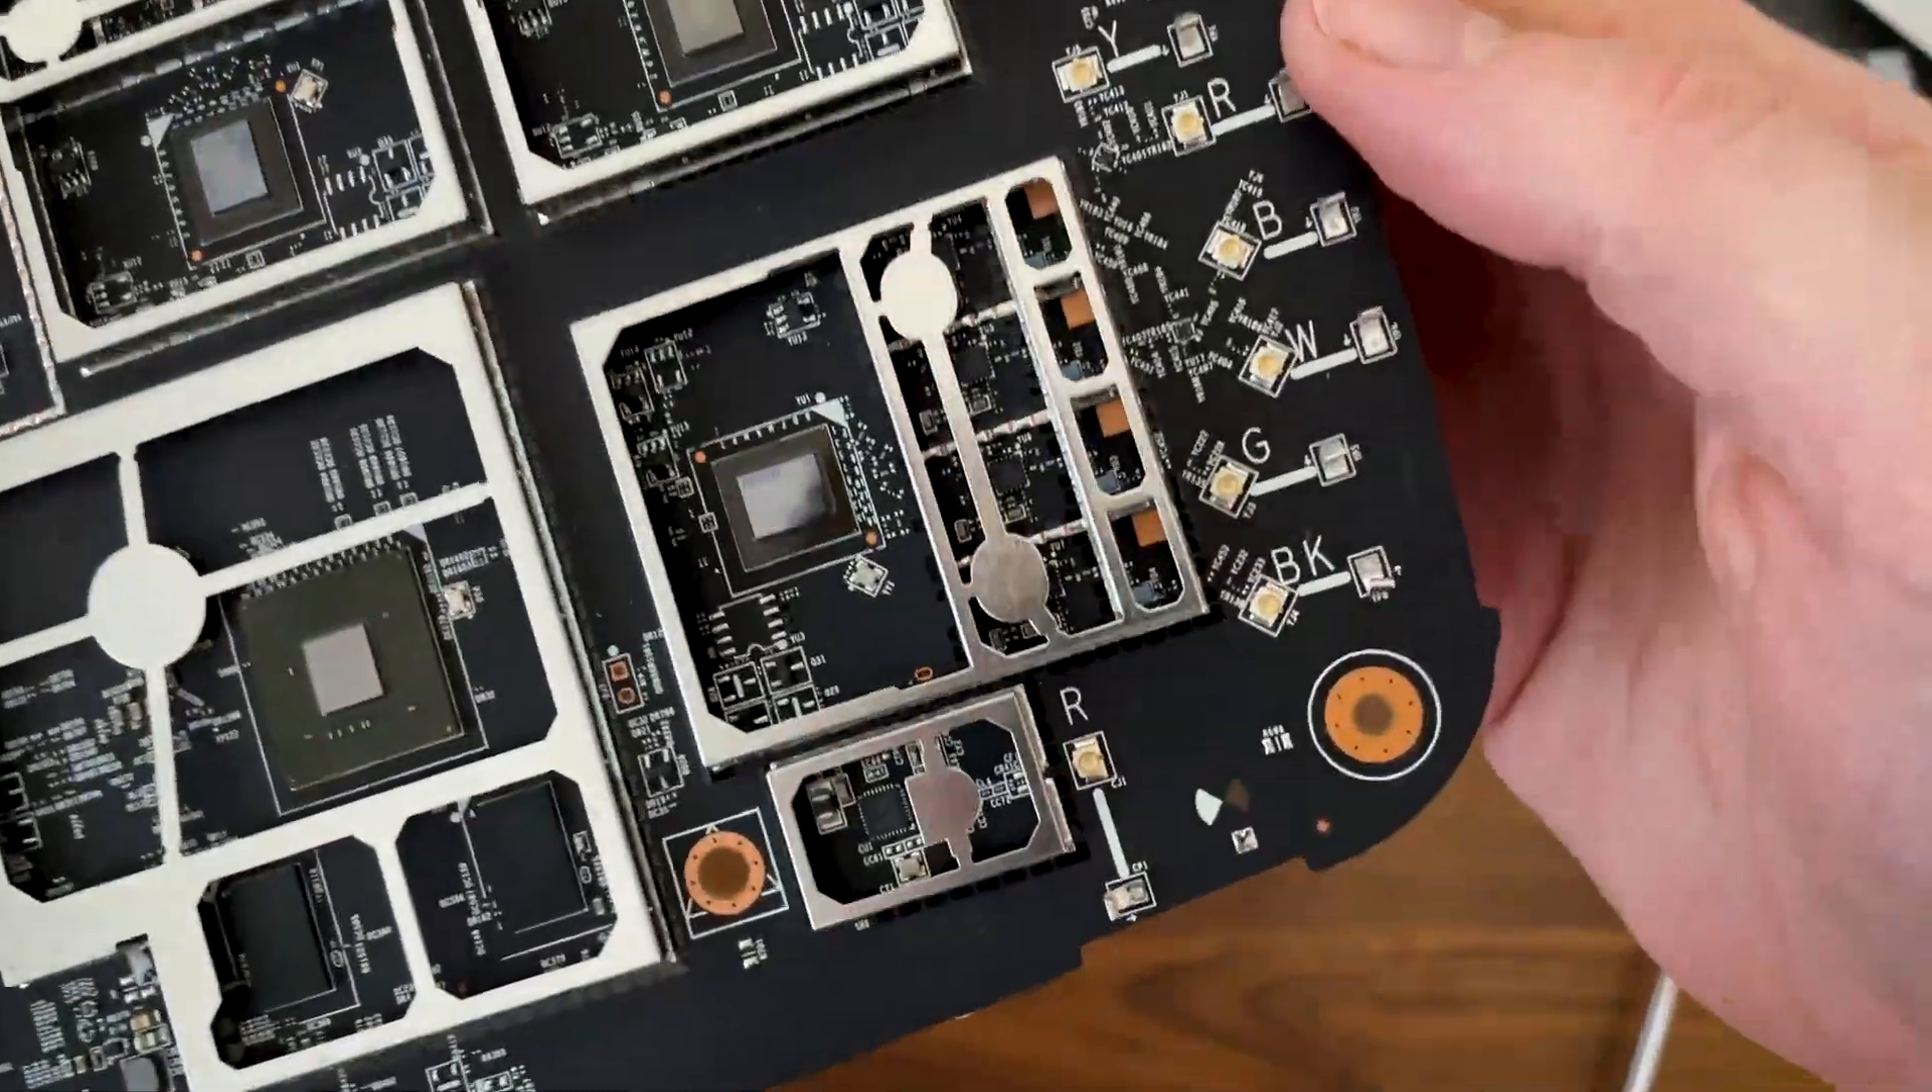Anyway, moving back to the other side, I also removed the aluminum covers here, and you can finally see the main components.